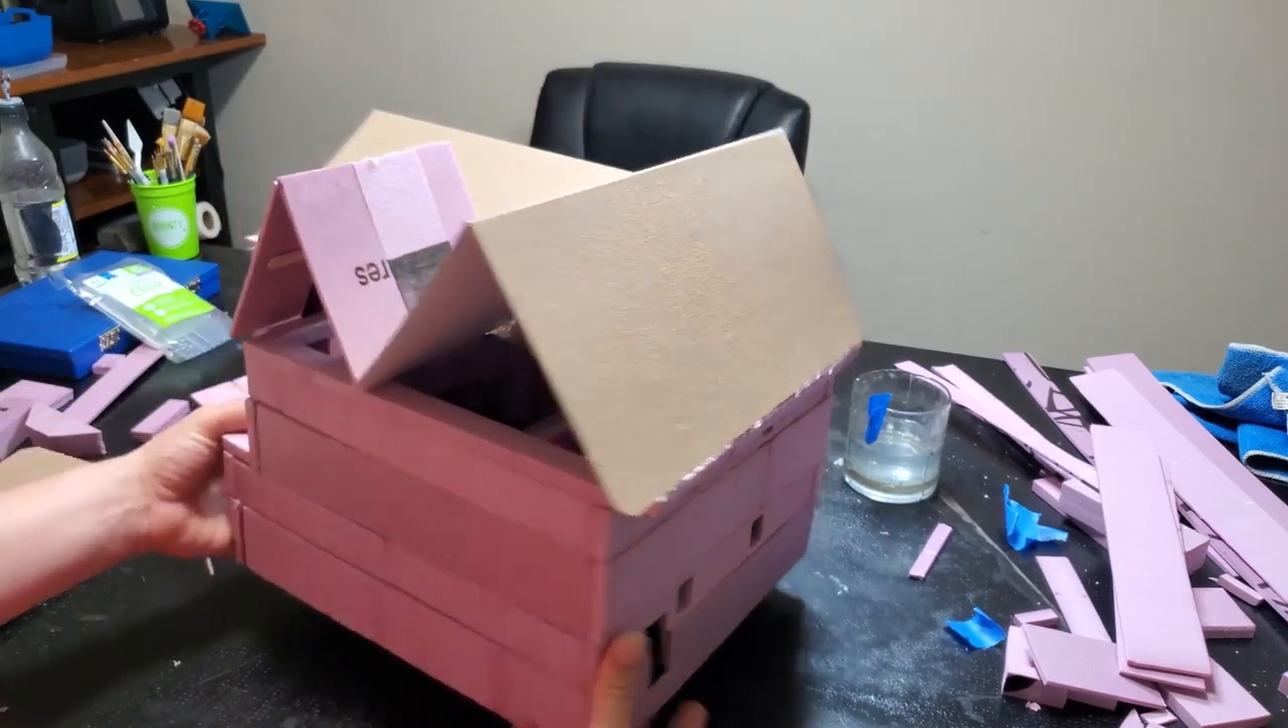We've got a roof on.